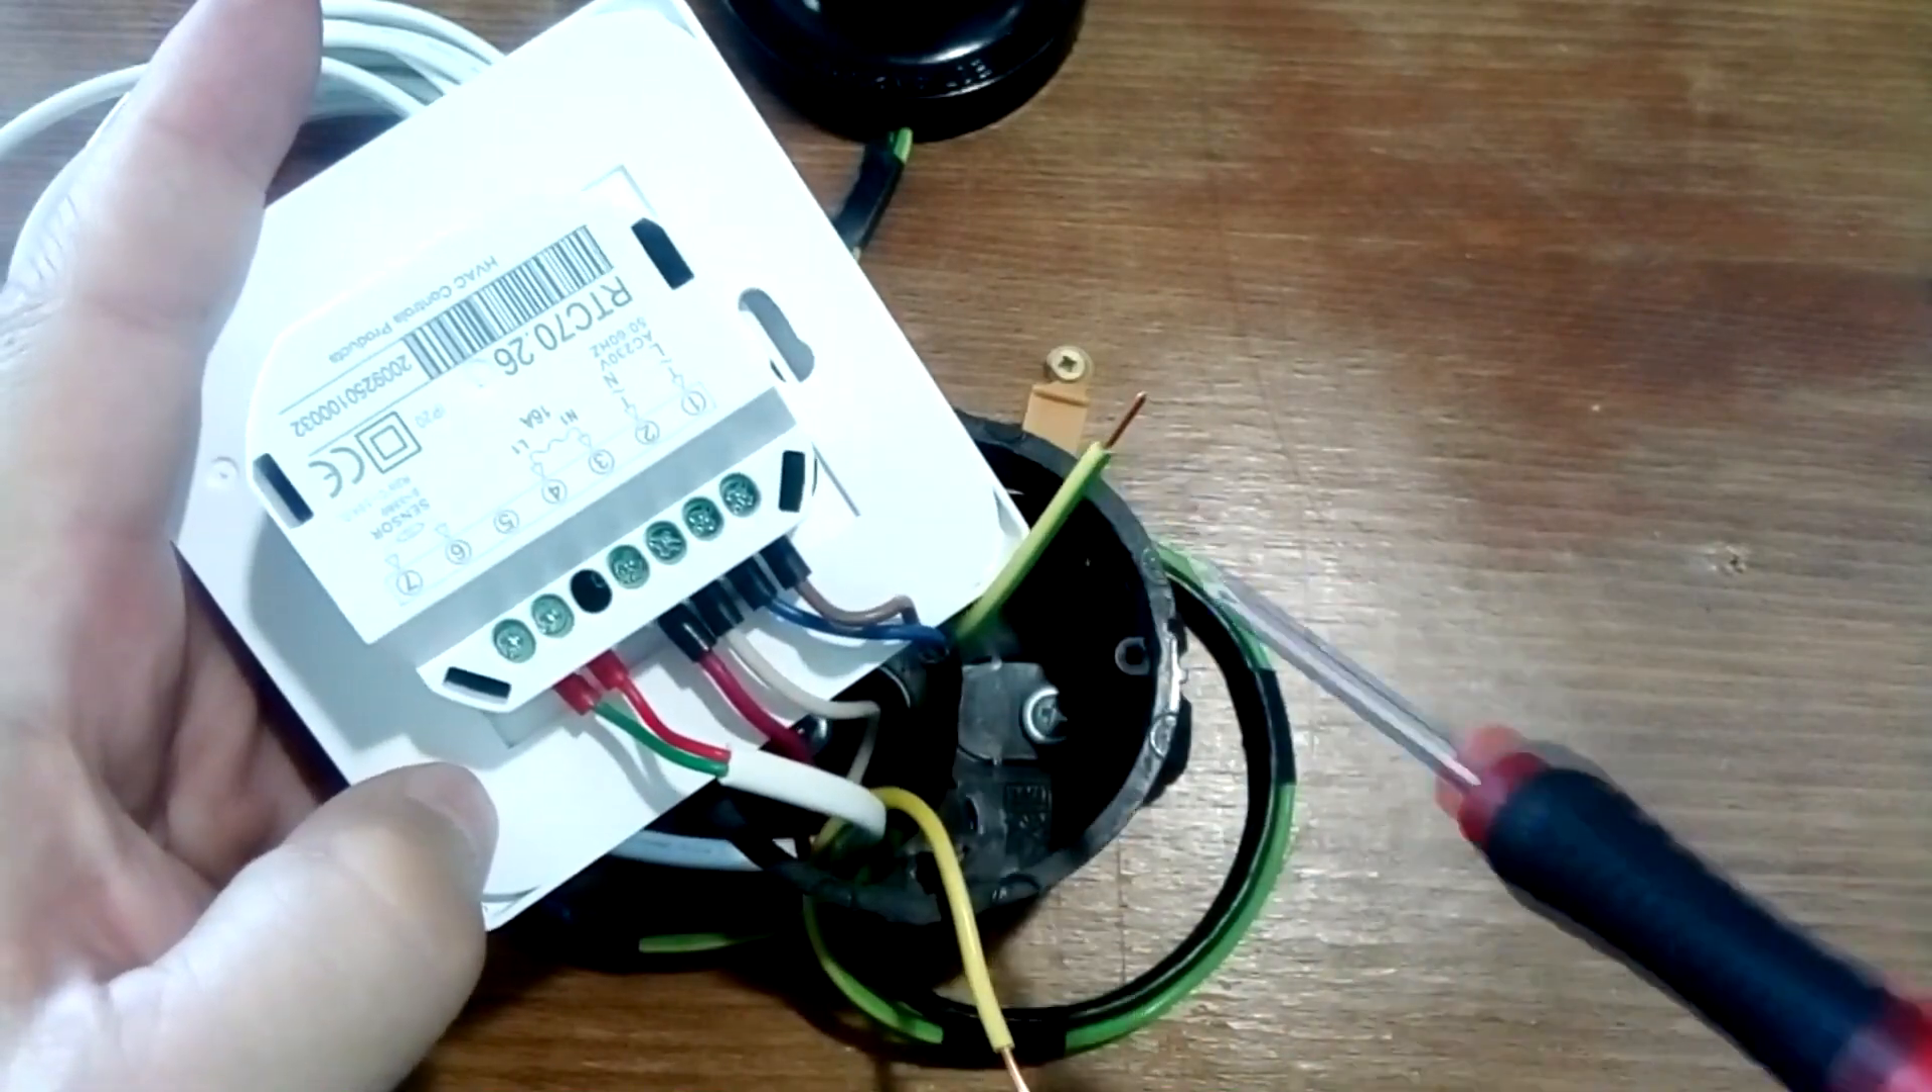As you can see, all wires are connected to the thermostat. Only the ground wires remain.